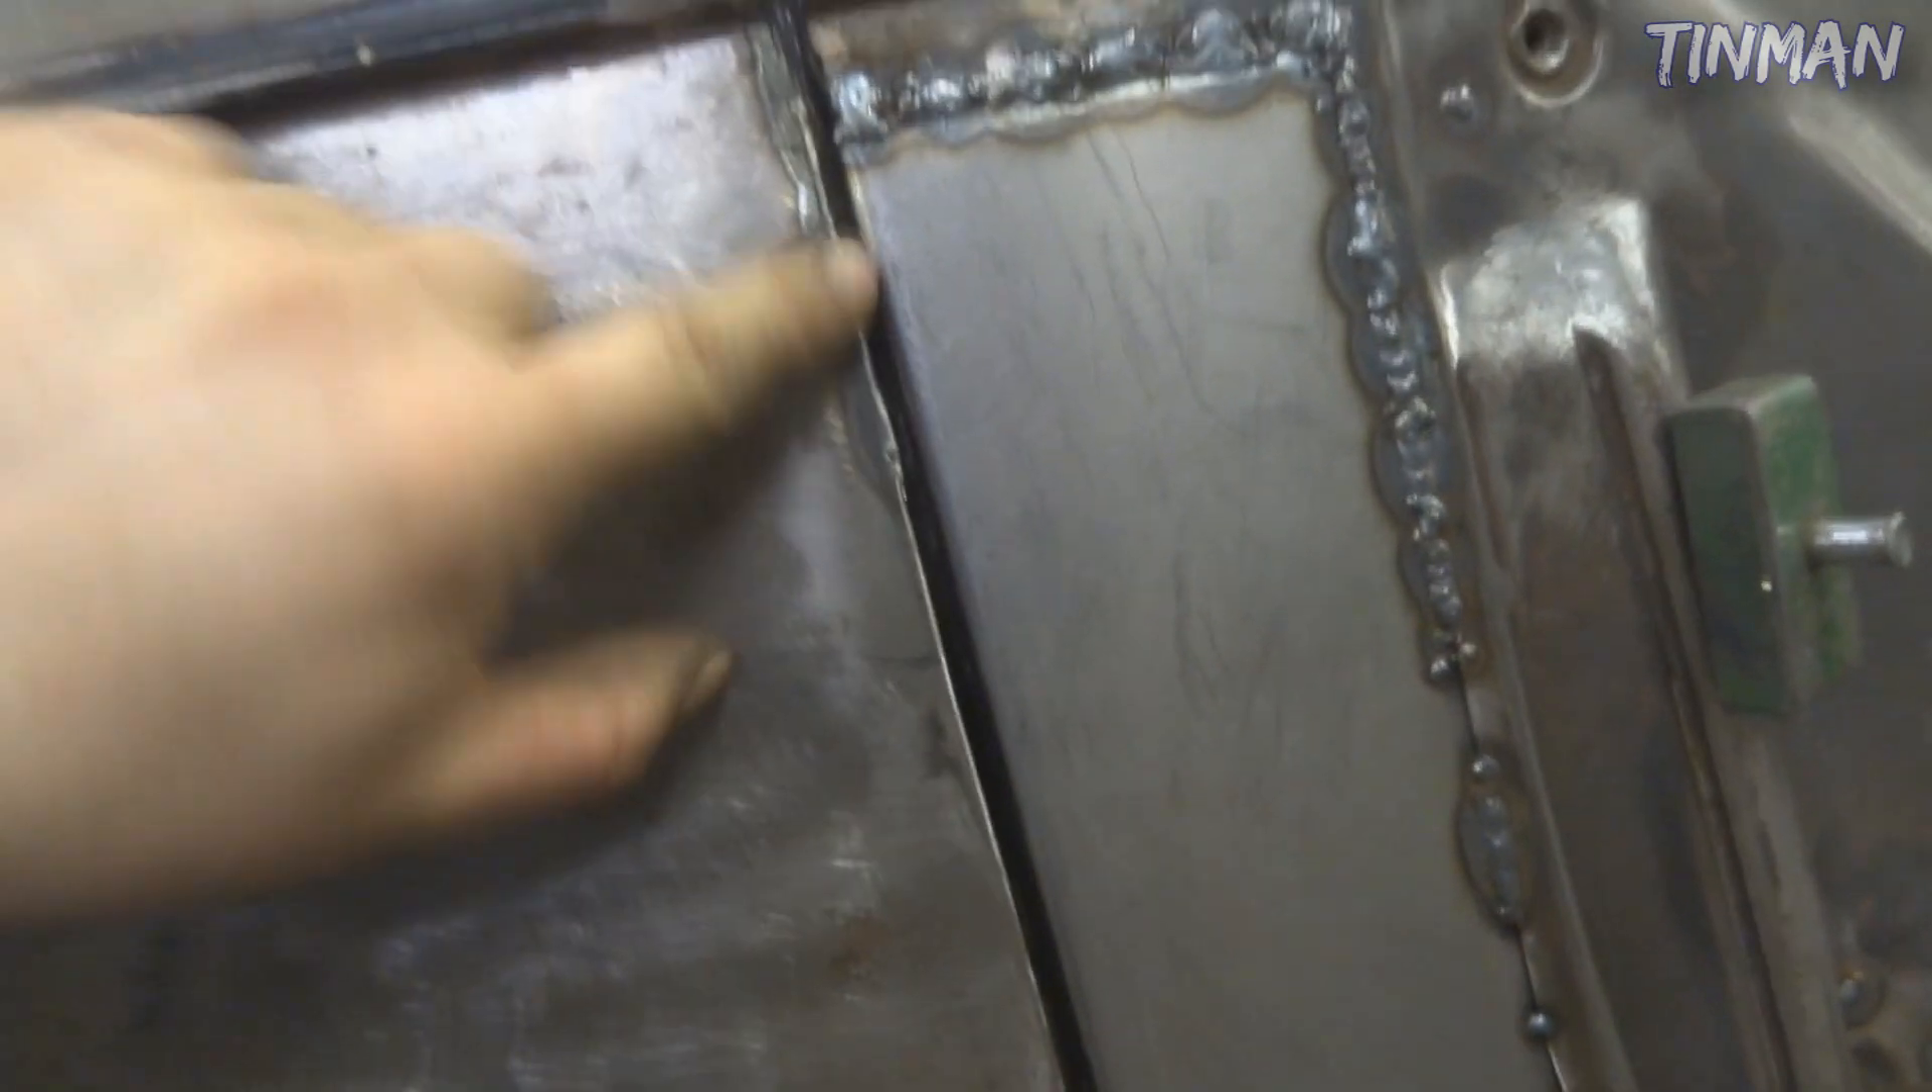You can see we actually added a piece on the back but it needs to be ground down I haven't ground that yet.